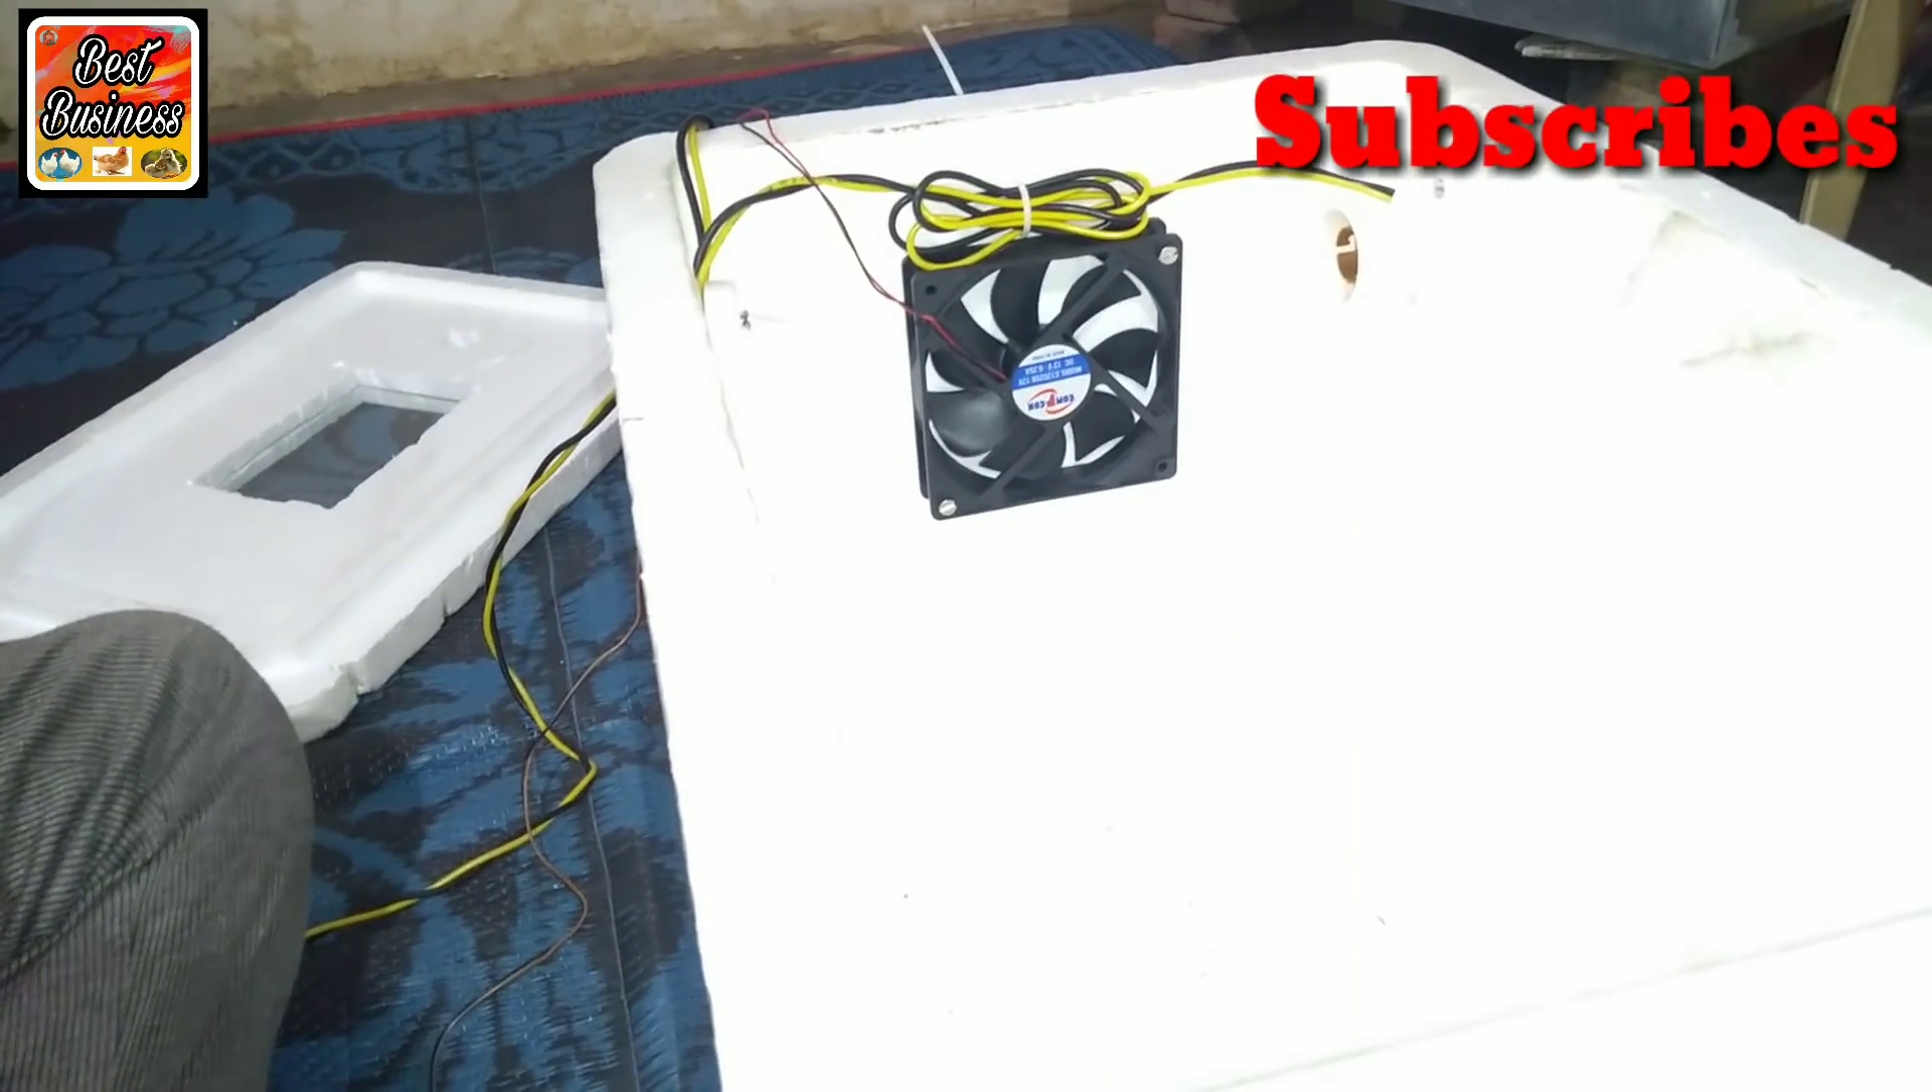आप देख सकते हैं वीडियो में ये fan fit हो चुका है।